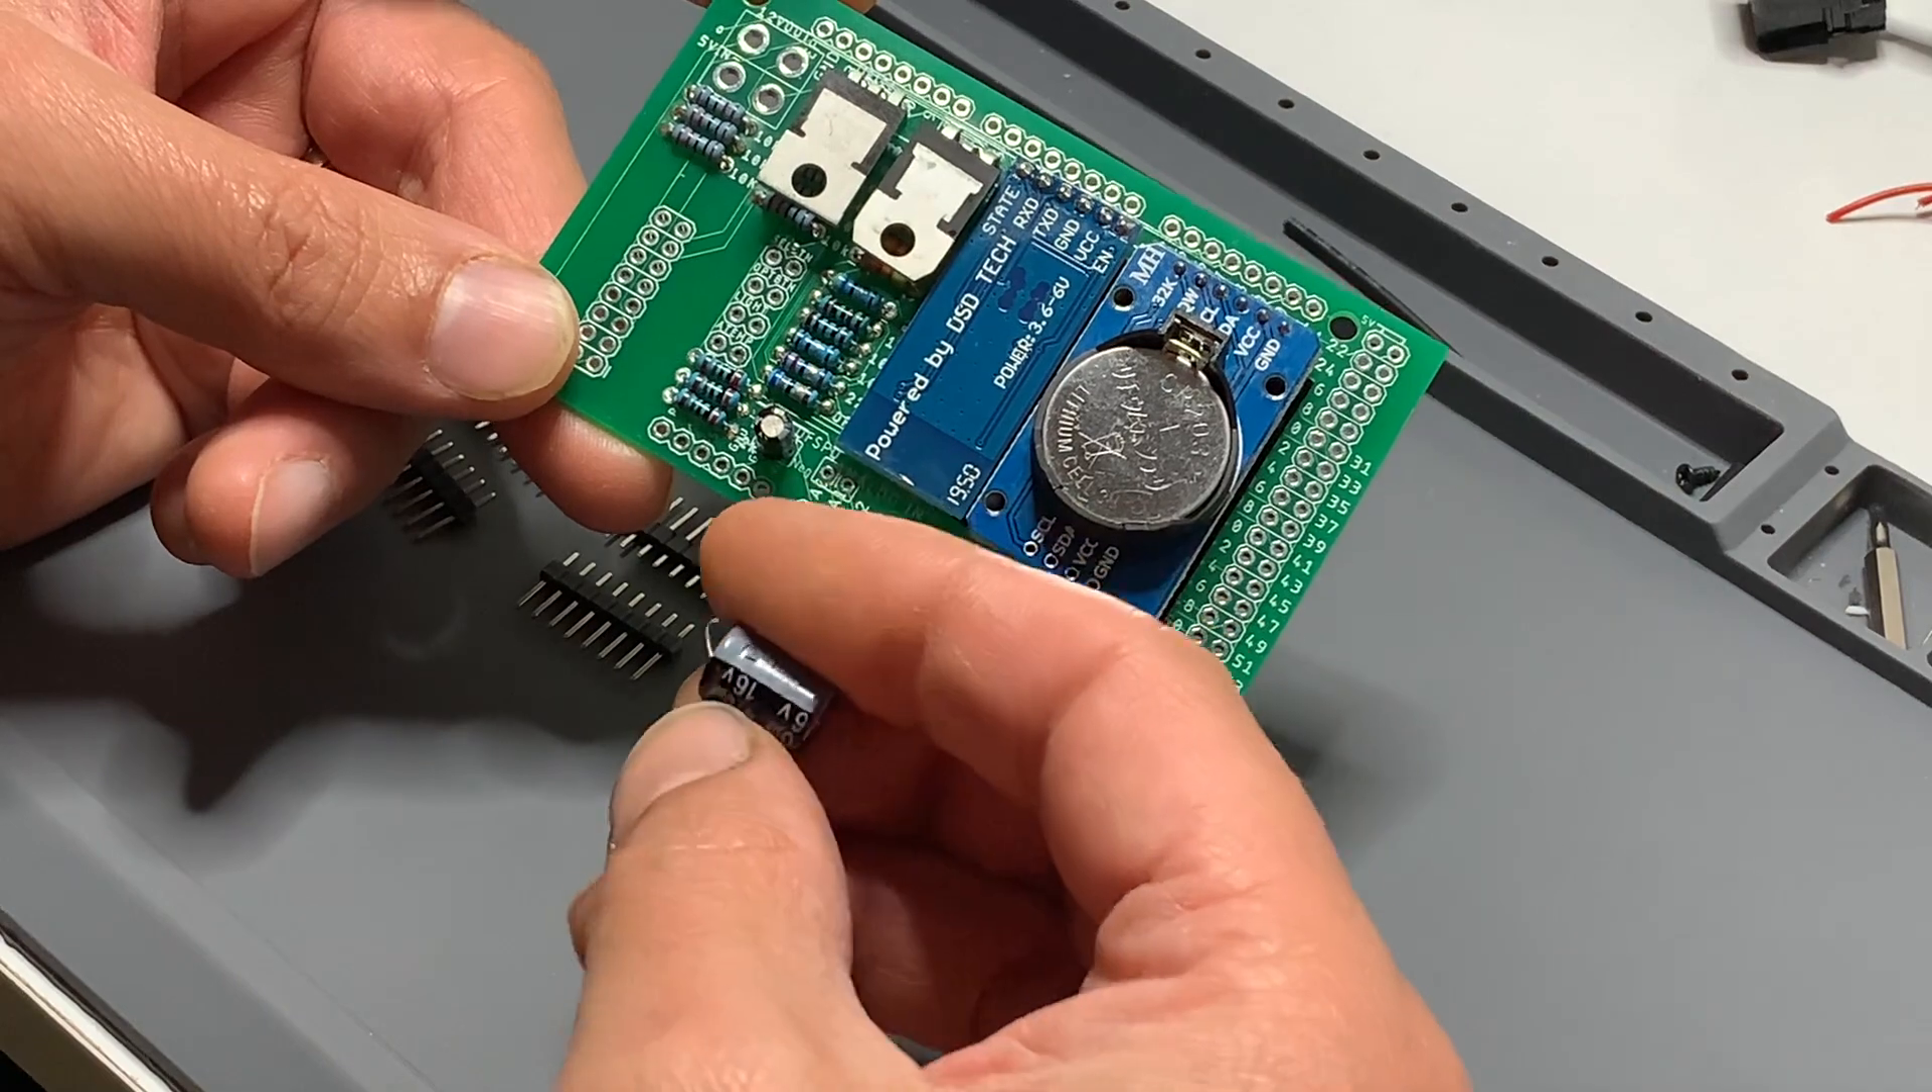Okay, so that's pretty much some more components mounted onto the board. There's one capacitor which is now remaining to go in.